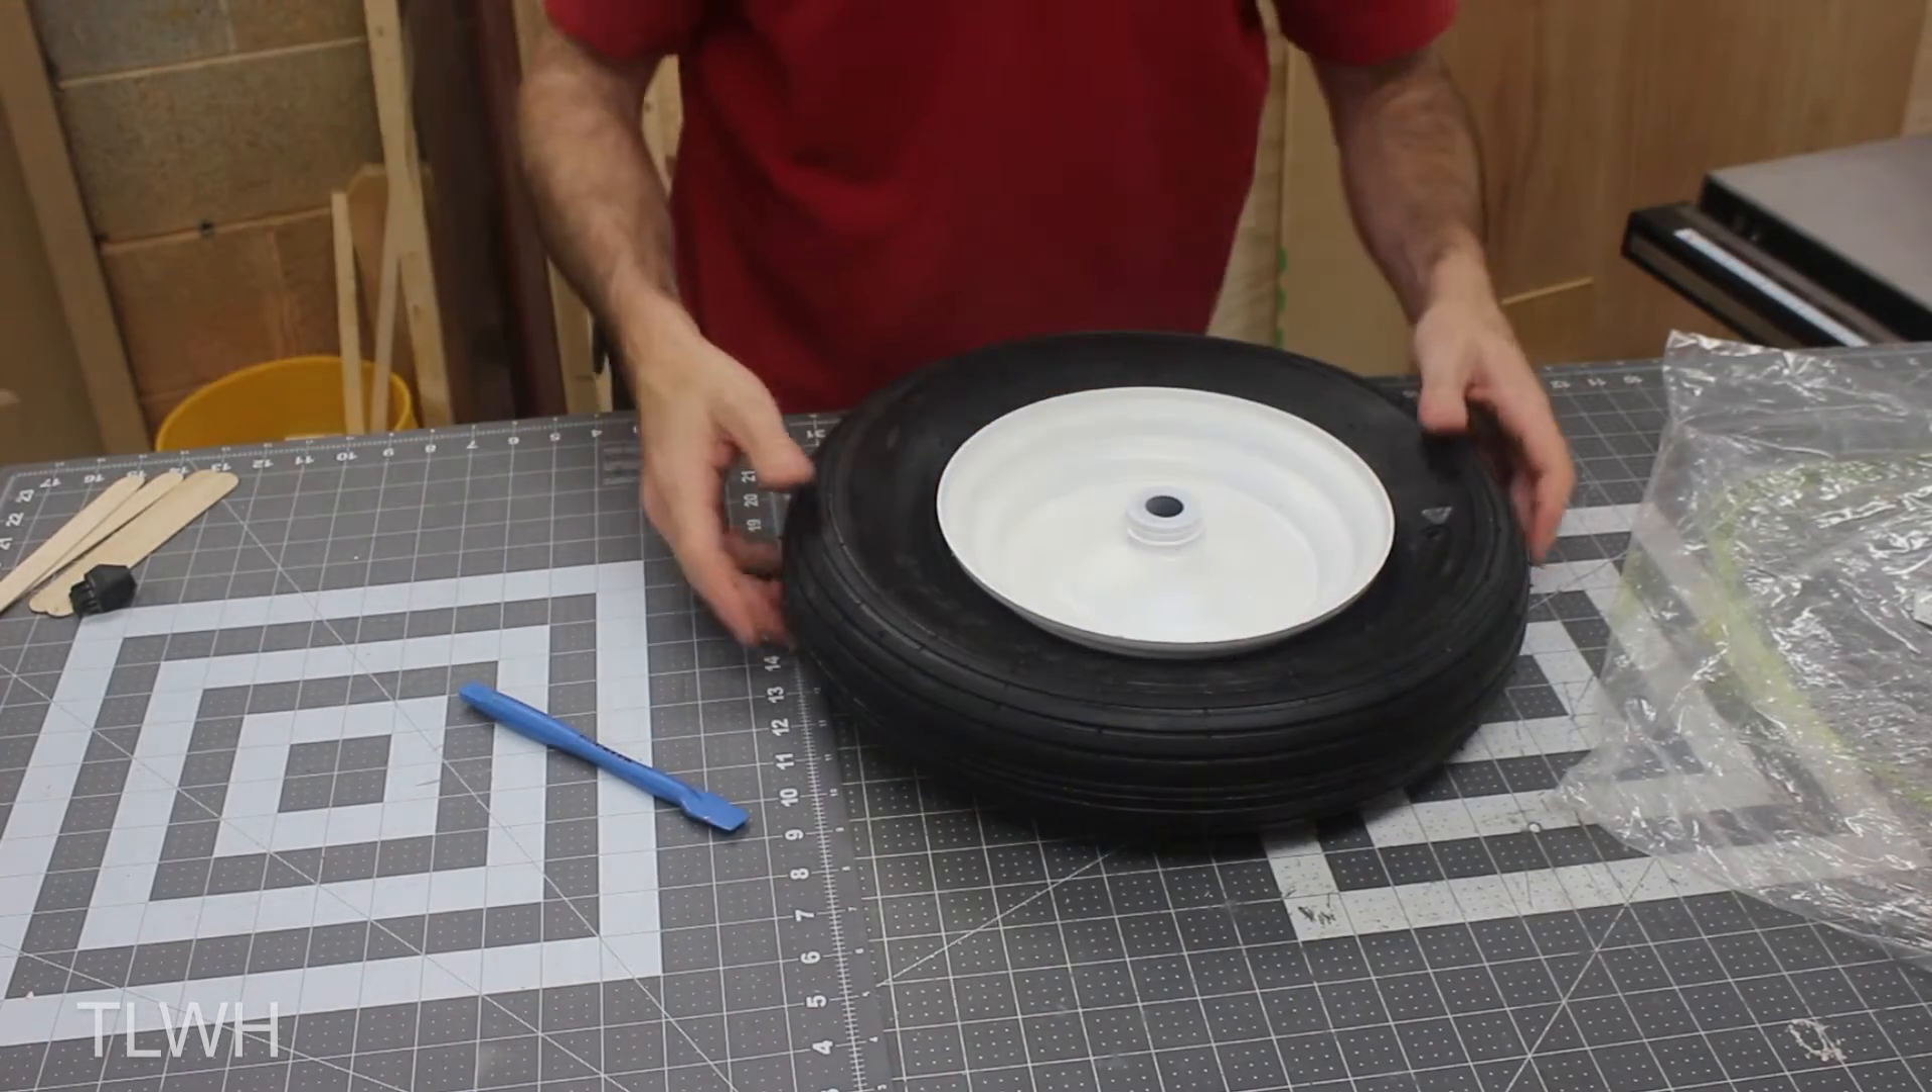So after a few minutes of prying and pushing, the tire slid over the last inch of the rim.